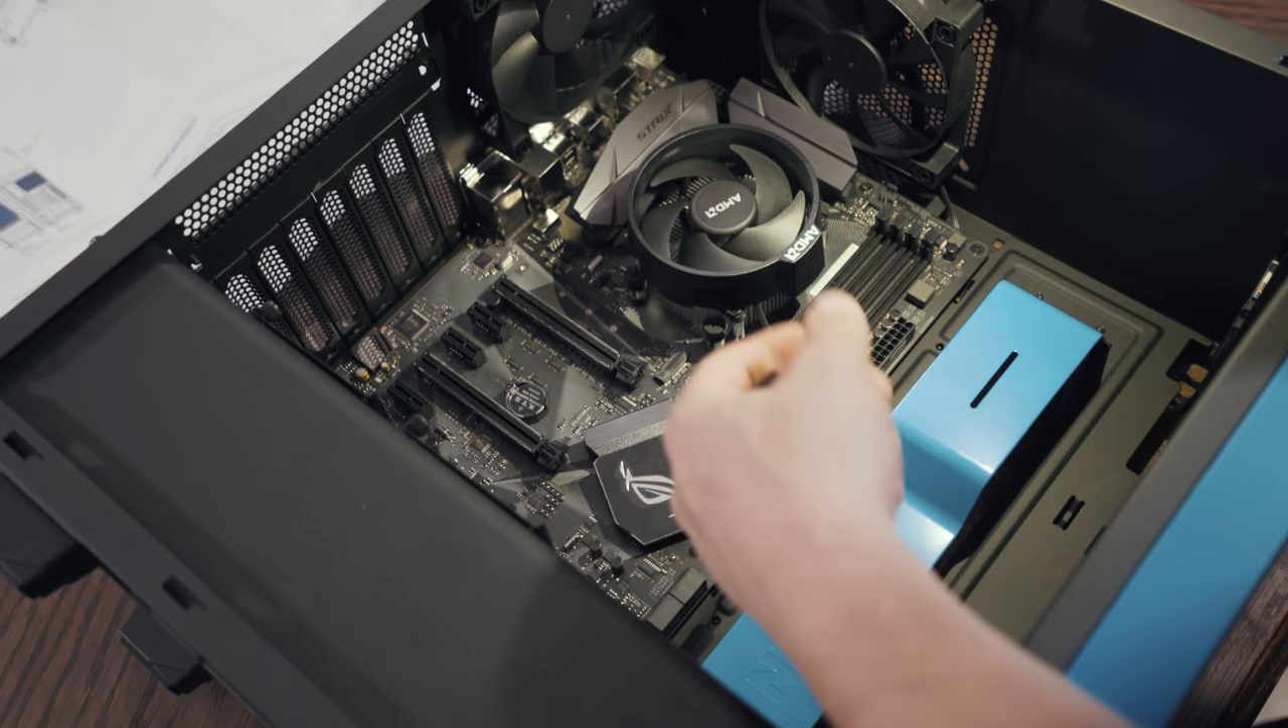Now that the CPU cooler is installed, we need to run the power cable for the CPU cooler right here.